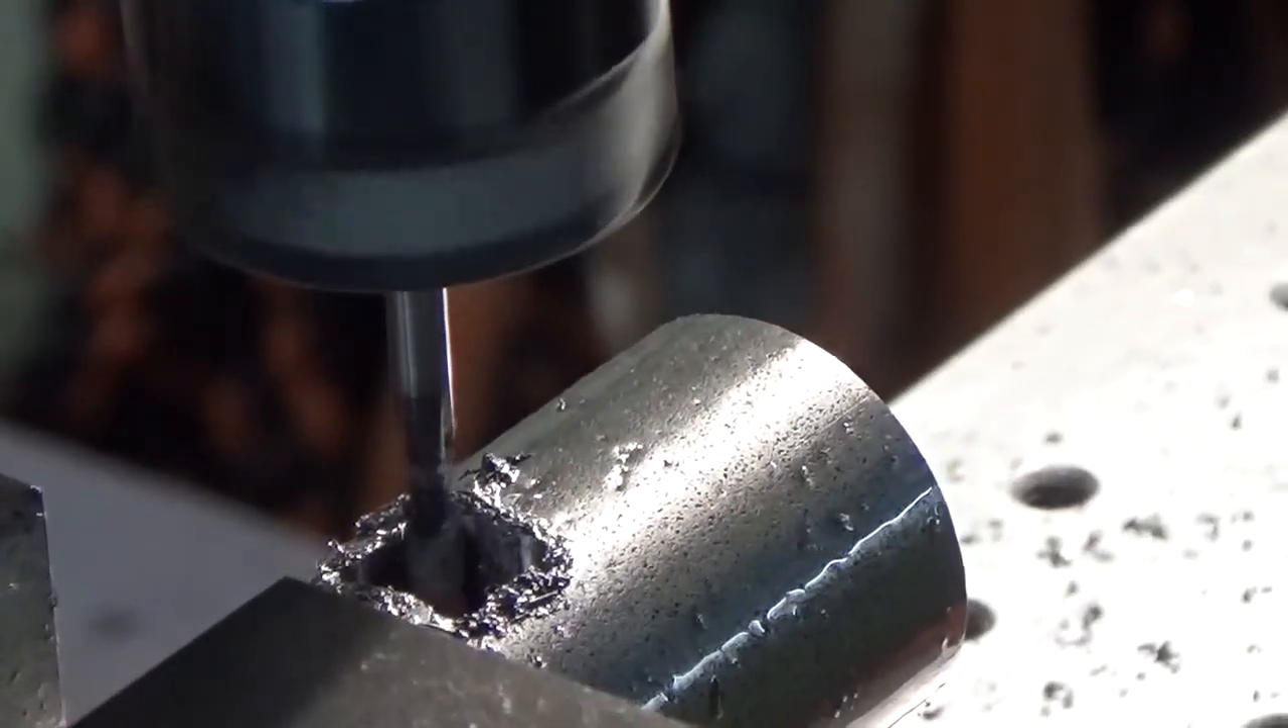And, uh, as you can see in the video, the shank is sticking way out.